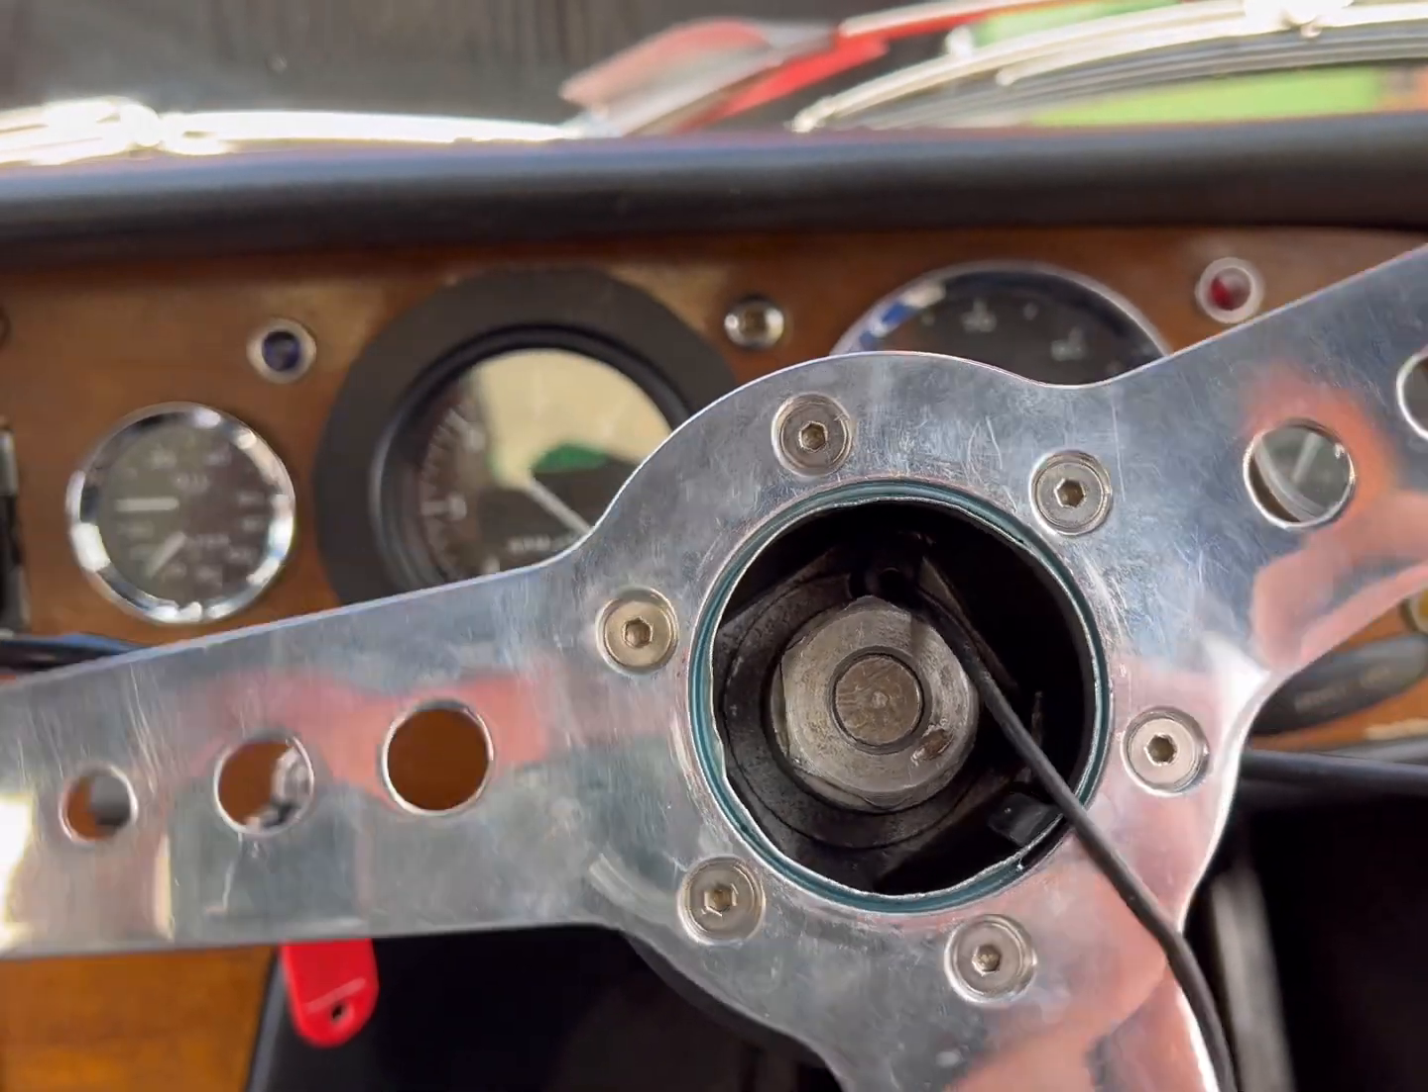Now, the nut is on there and the steering wheel is just a little bit off to the angle, so I can cope with that.